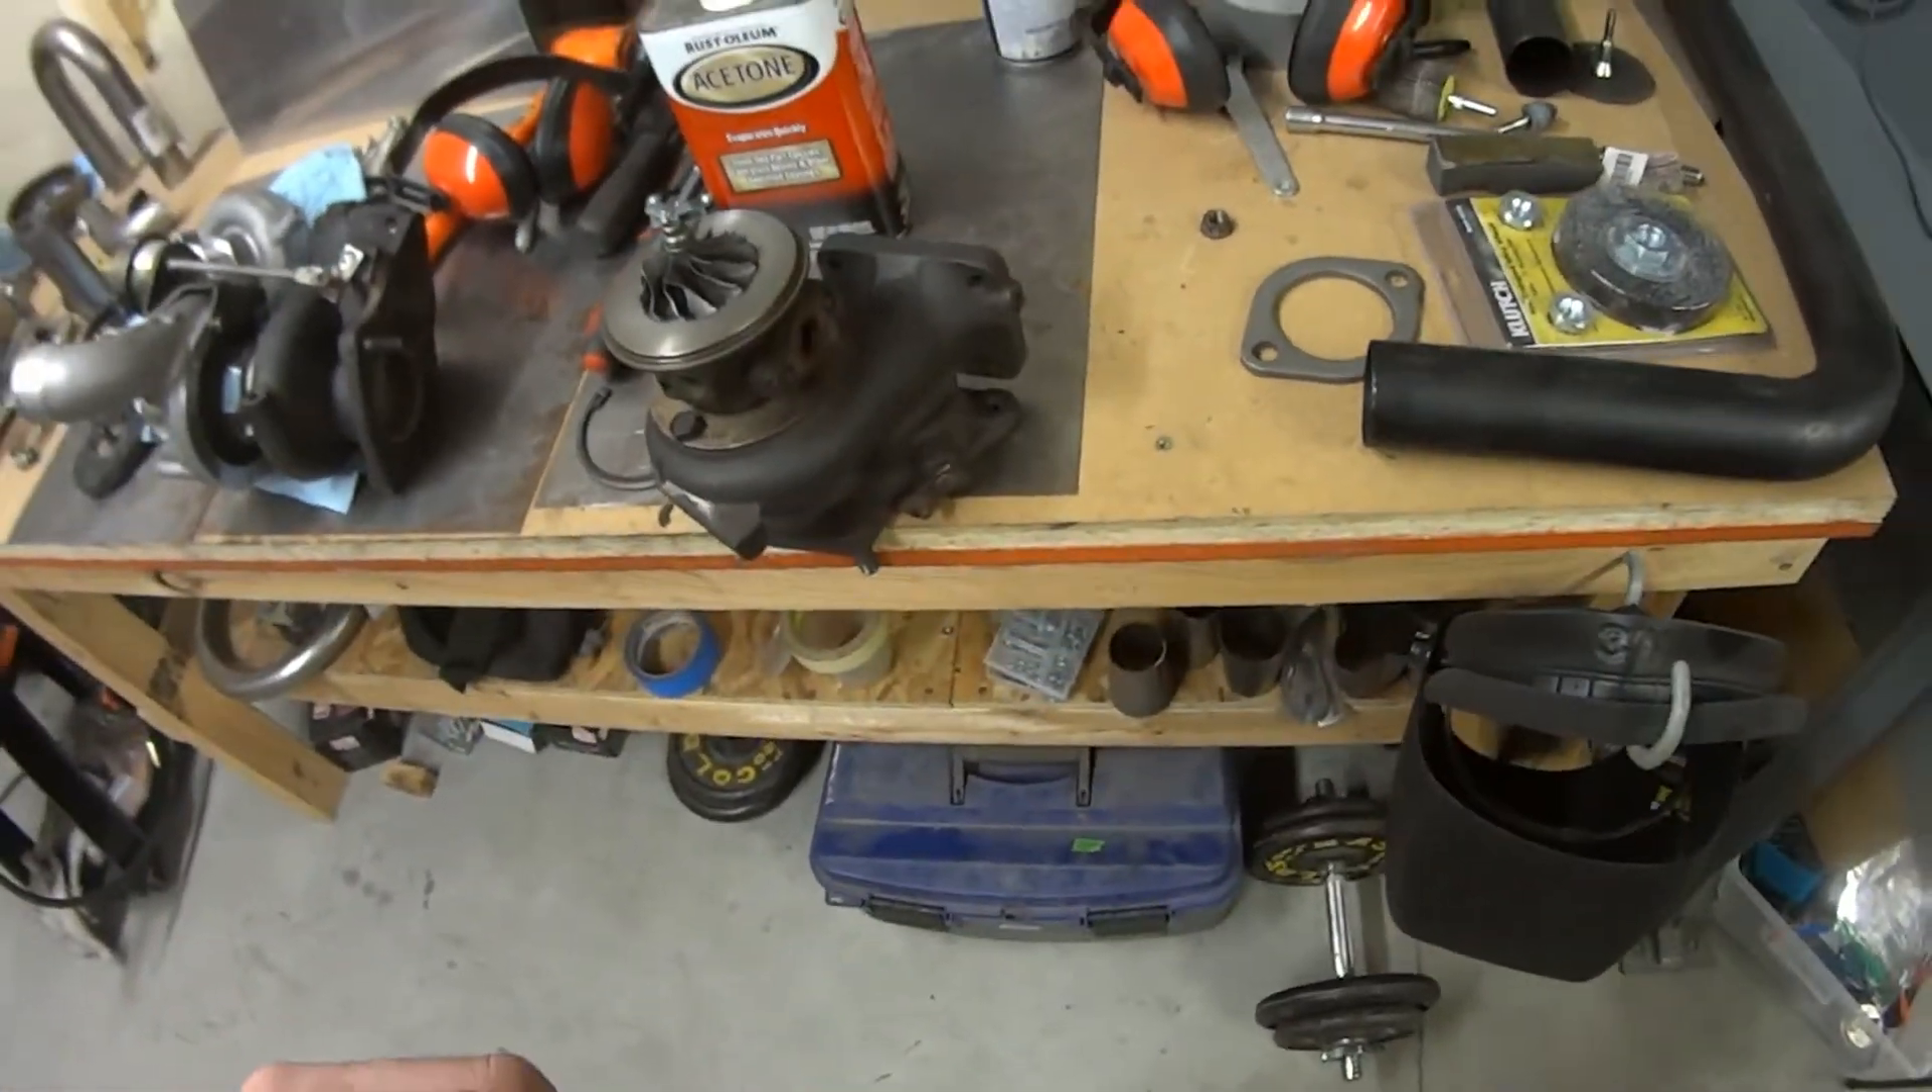So here I have one of my turbochargers with the compressor housing taken off and then I have the other one fully assembled here.